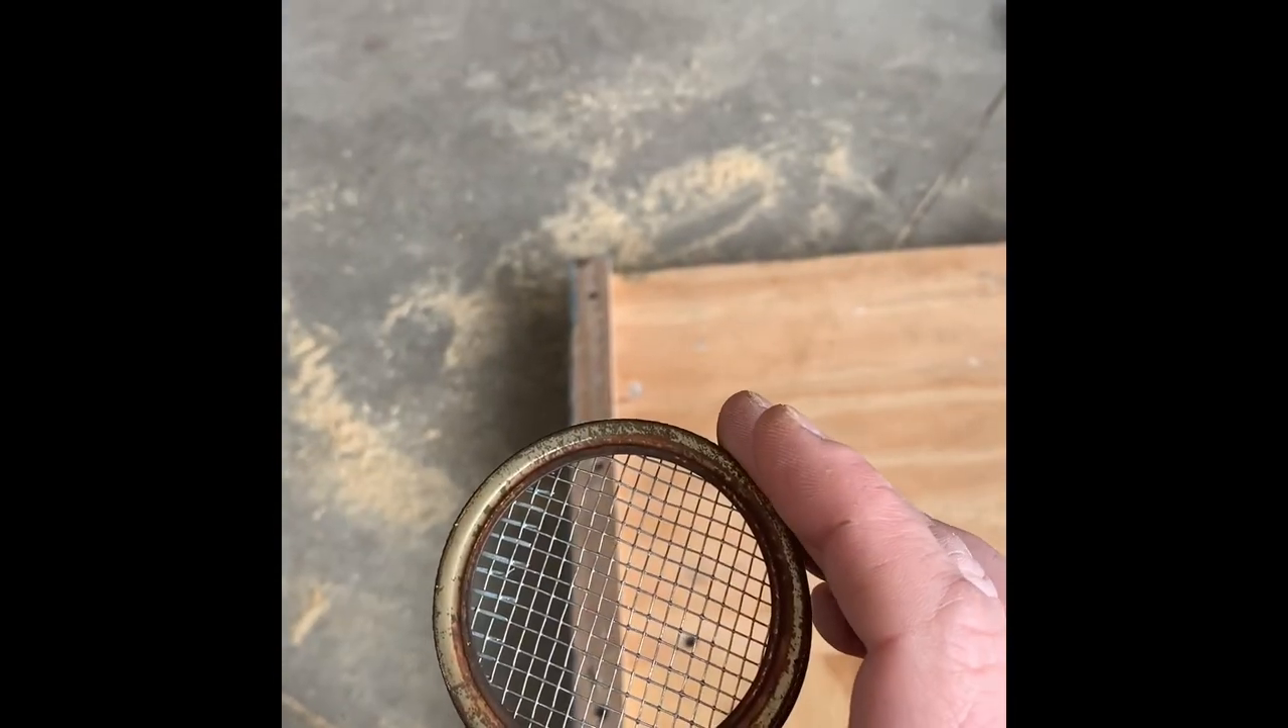What I have here is just your normal mason jar lid, and I basically have cut a circular number 8 hardware cloth and put on the inside.